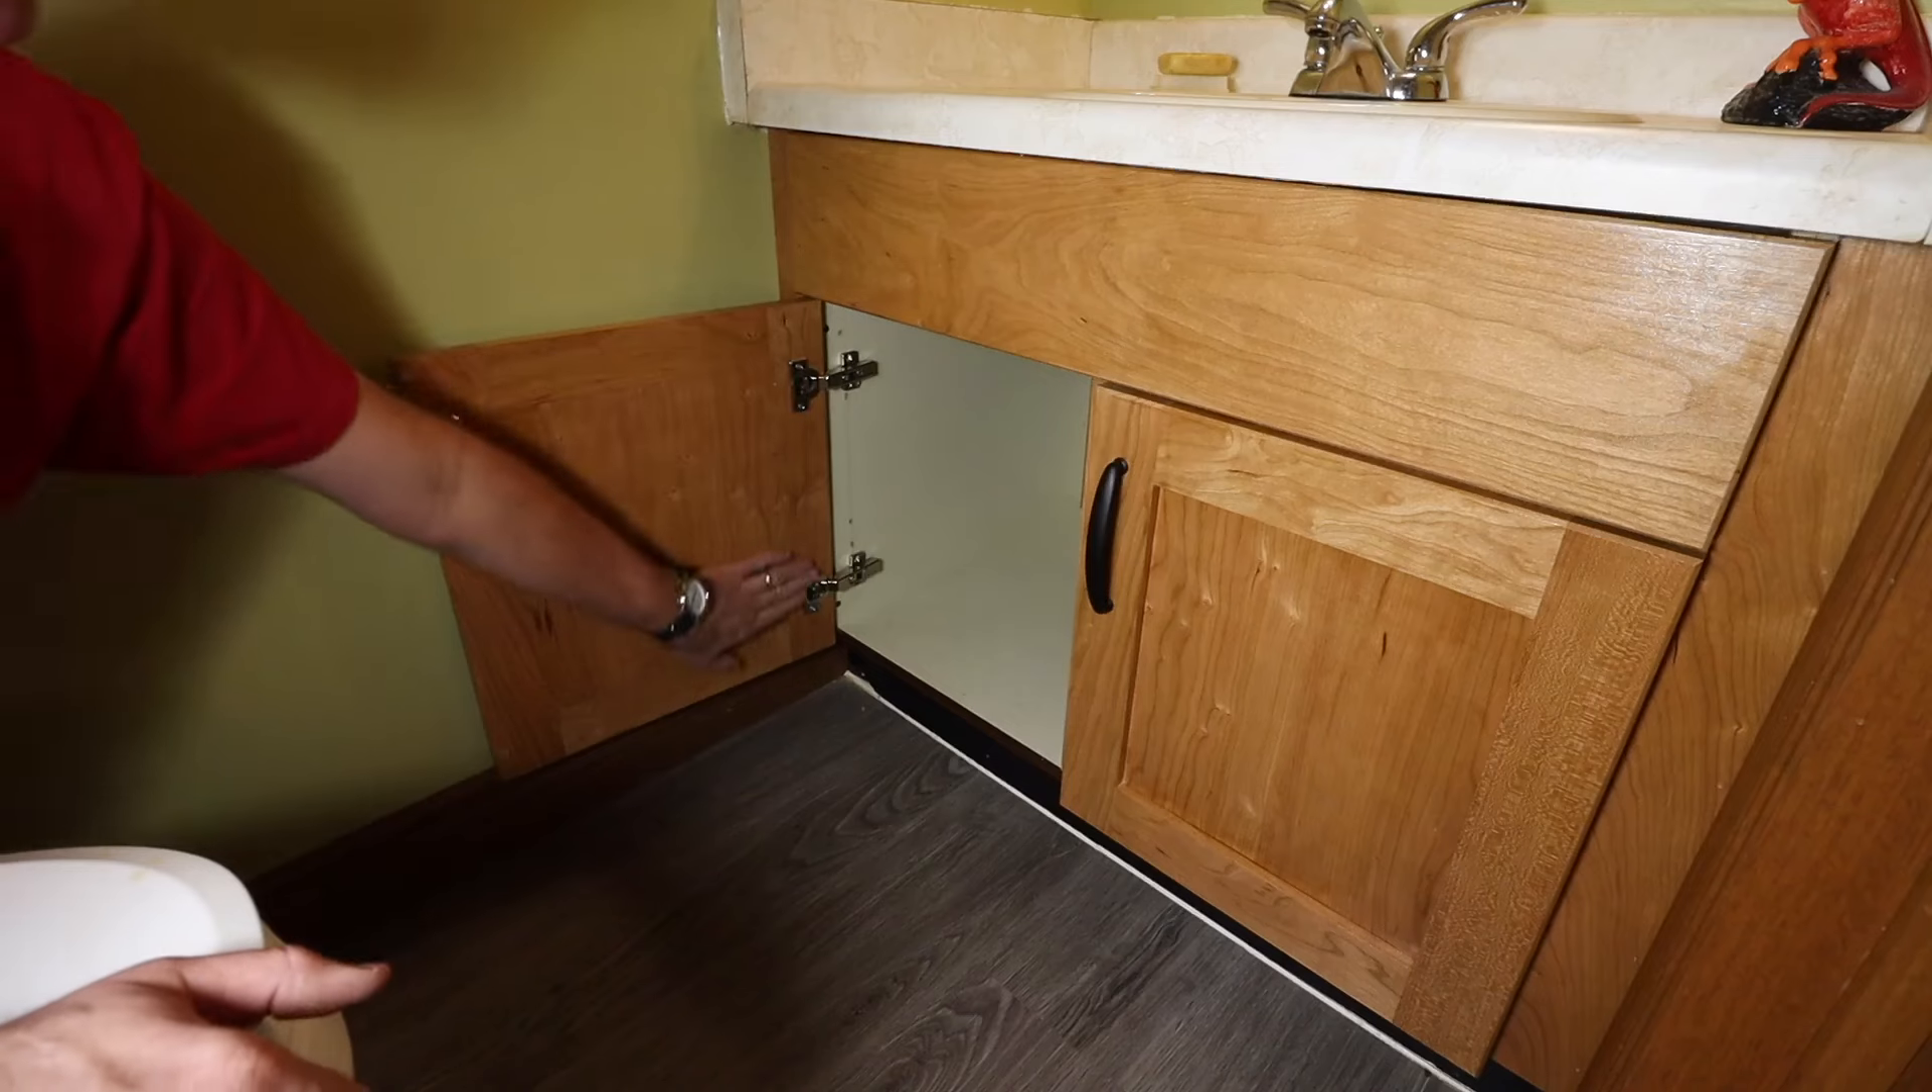And here's my completed cabinet reface. I got a solid piece of cherry on the top and I got the two flat panel doors on the side.